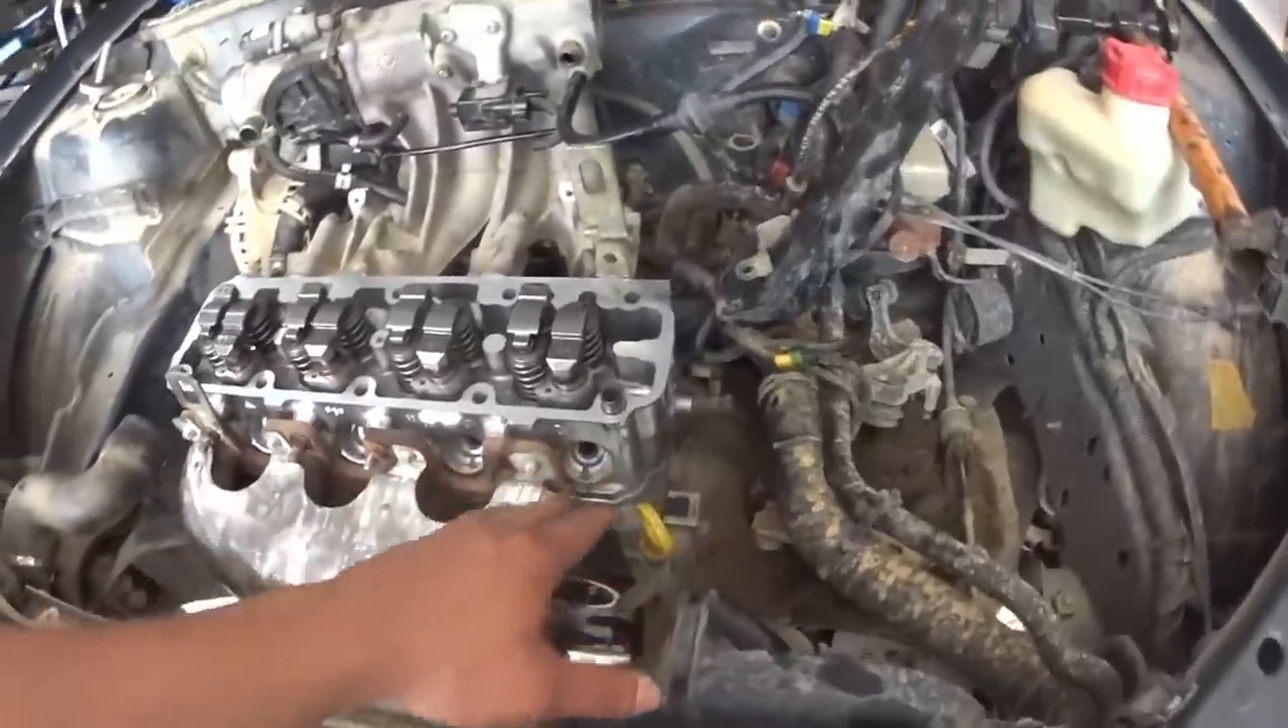Olha aqui o cabeçote já instalado no lugar Já está com junta tudo Já está com os tuchos.